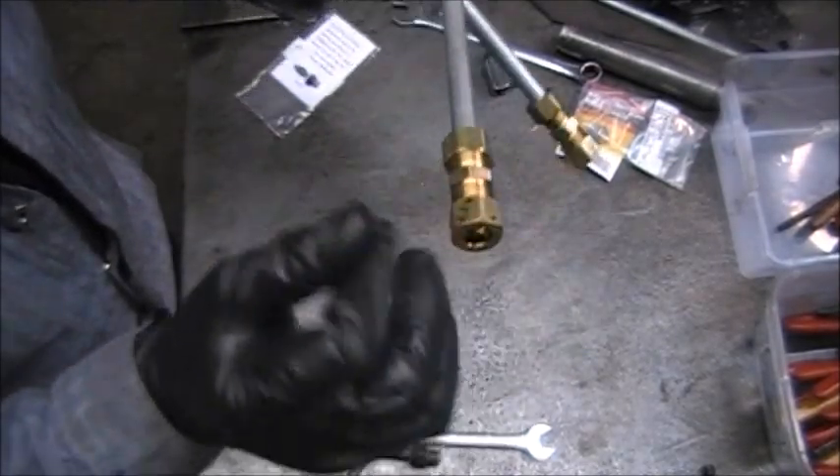These are the new lines that's cut and set to be connected to the old line.